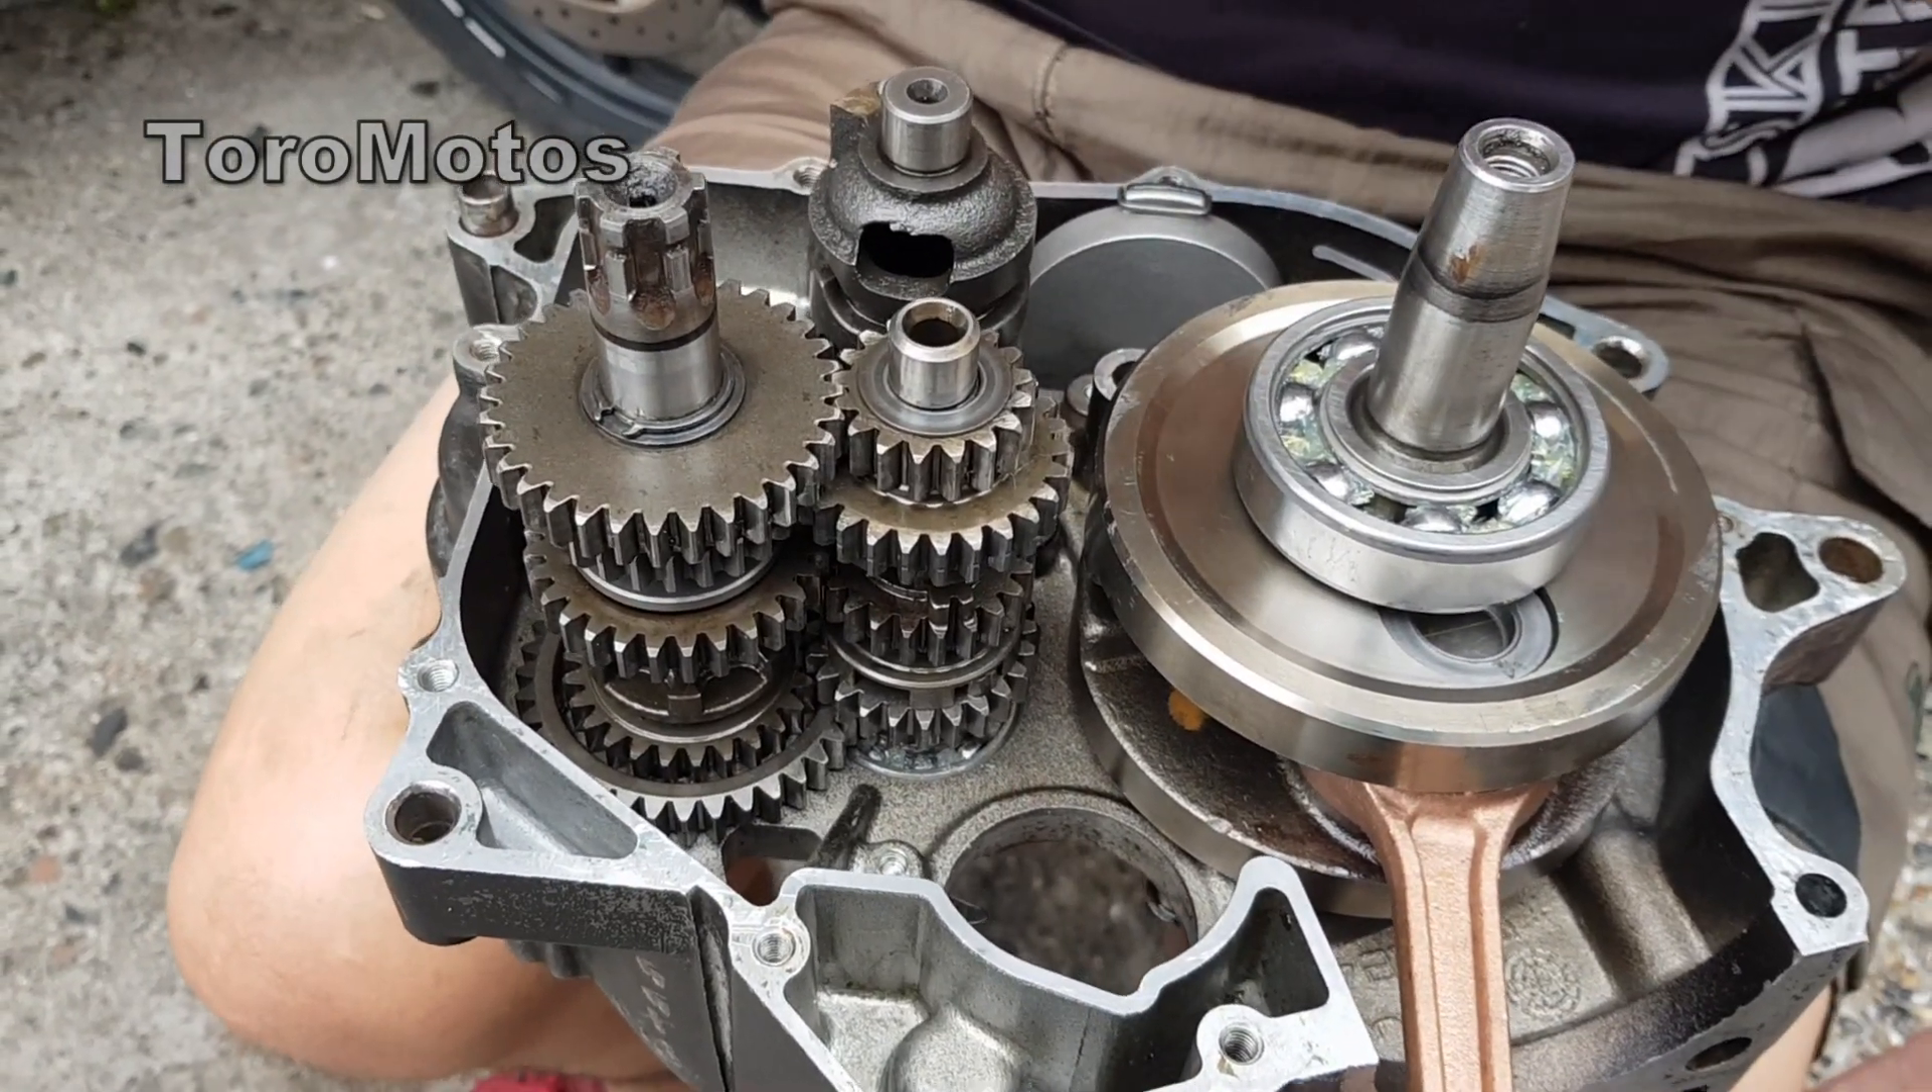De esta forma ya quedaría pues la caja armada.